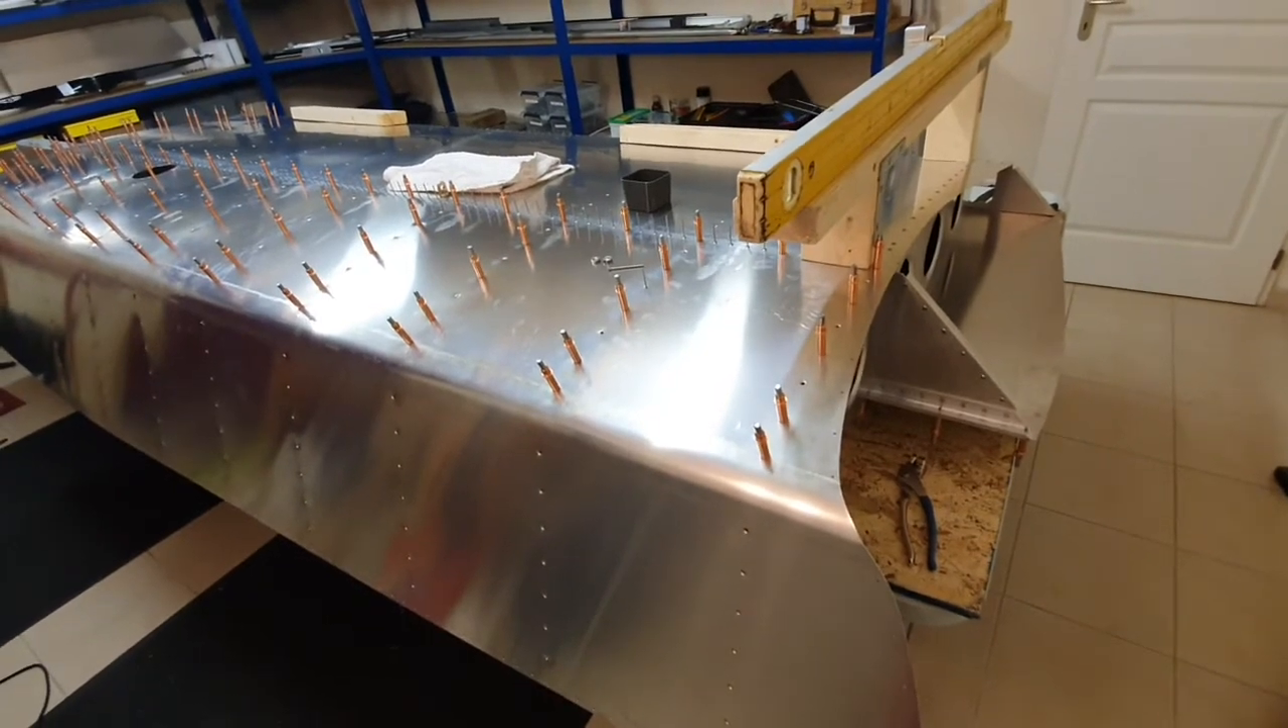The front skin is now attached and everything's been deburred and I dimpled the skin.